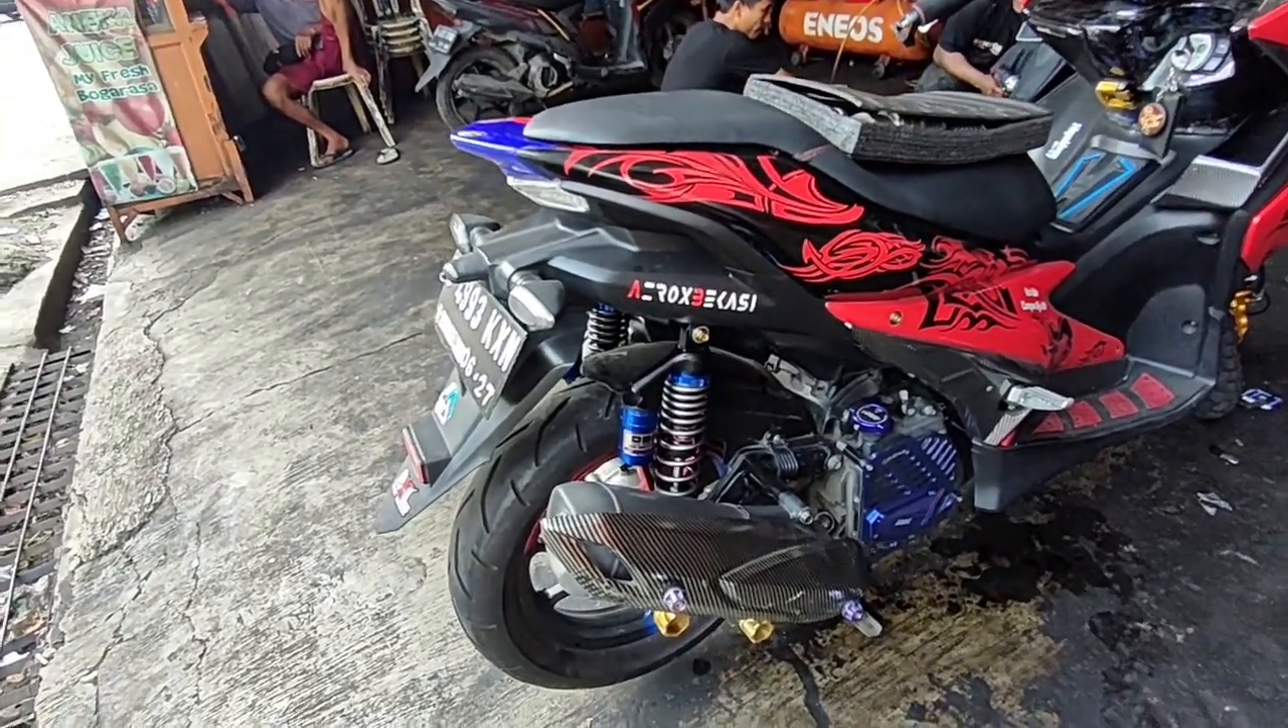Ini udah jadi ya guys udah dipasang shock DBS nya.